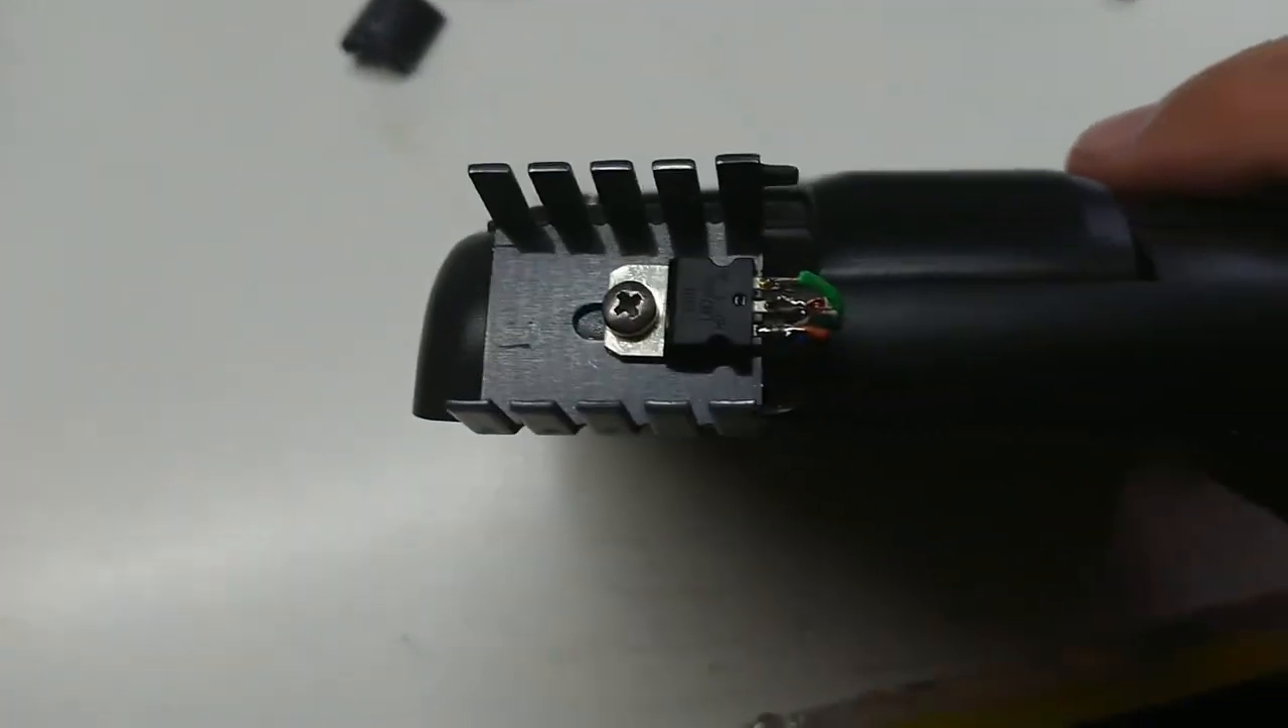The other thing I also did is I took the 5 volt regulator attached the heatsink and made it external again I'll use some hot glue on there.